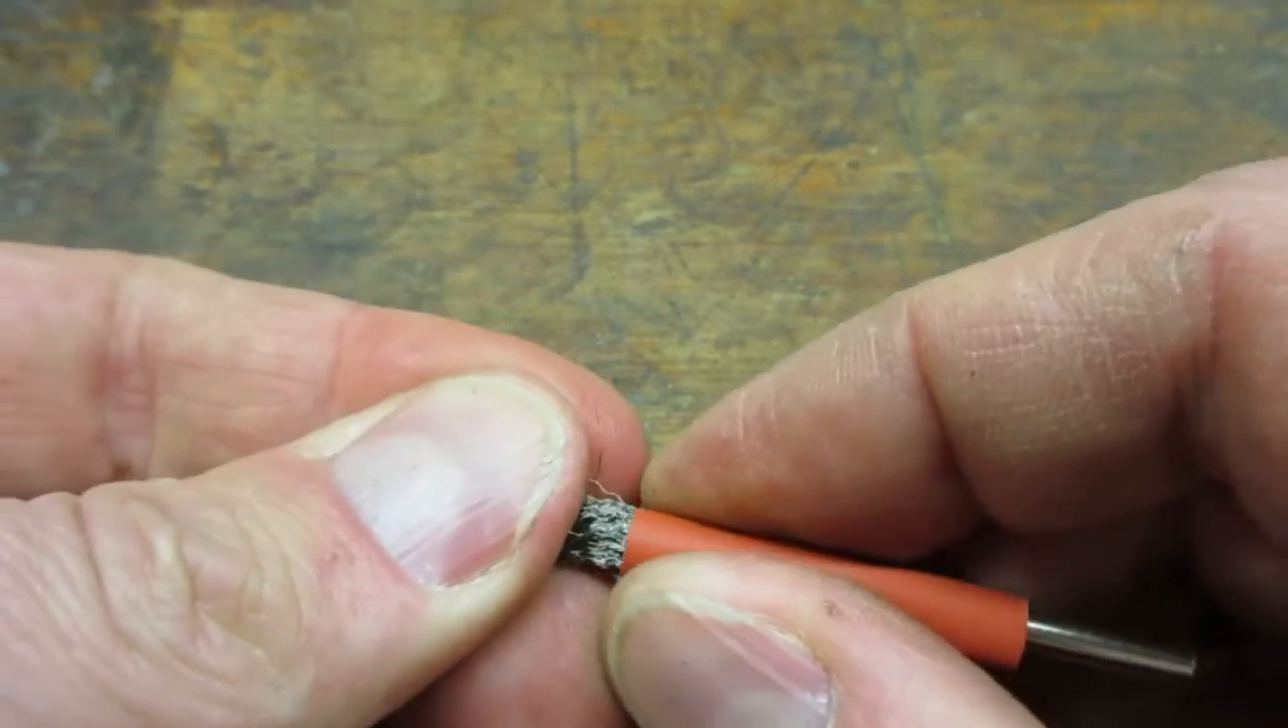I pushed some heat shrink tubing down over the bristles to make the brush into a stiff column.